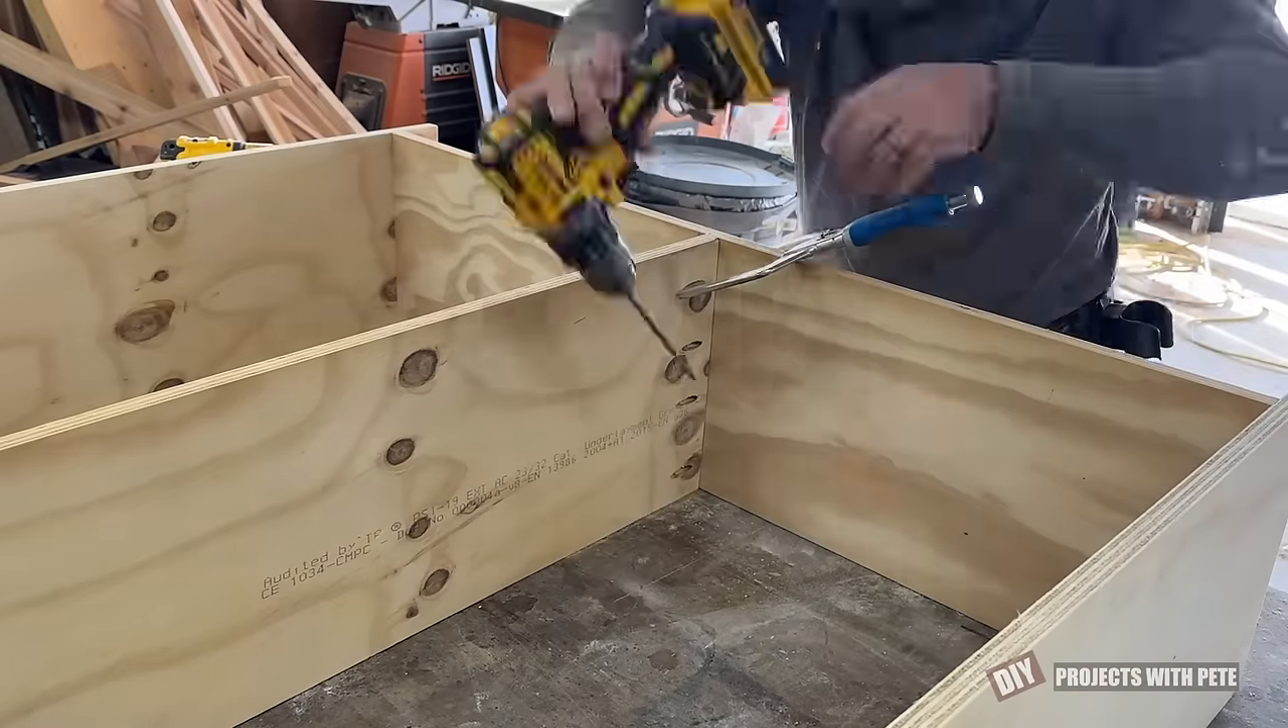I finished up with the center support, and used a clamp to hold it in place while I attached it.